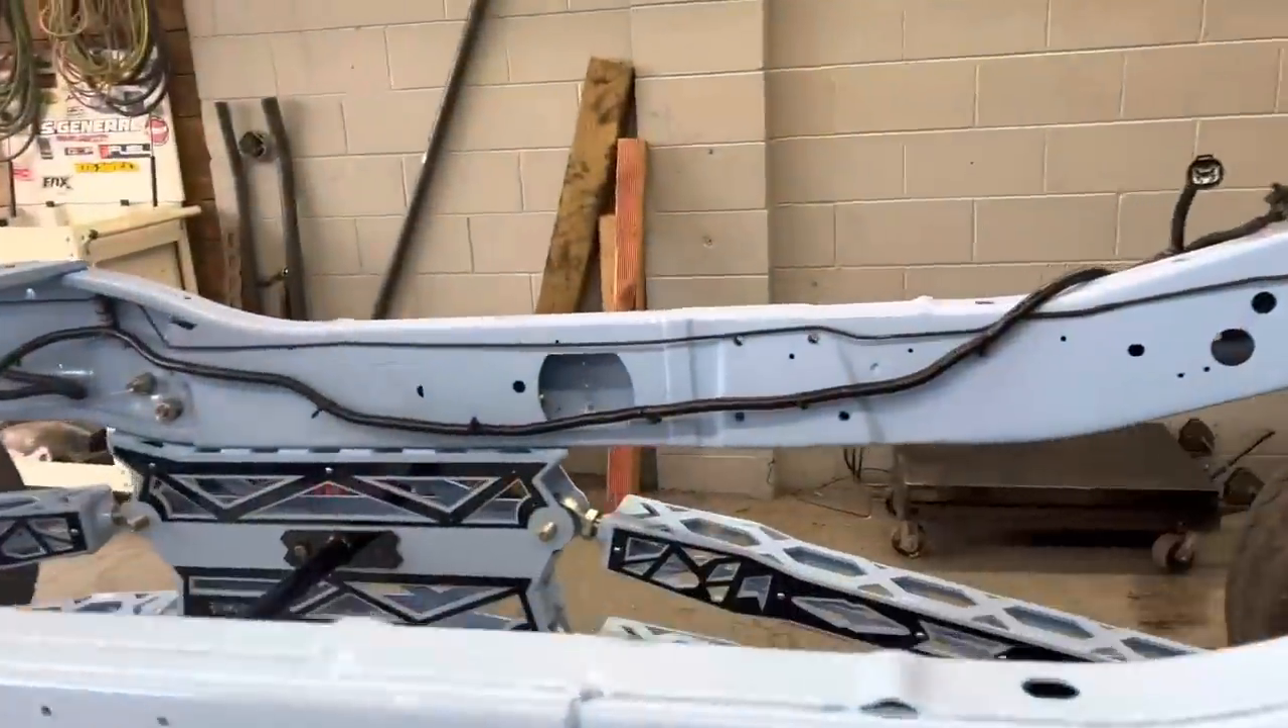So now we just got the rear wiring harness All on the frame.